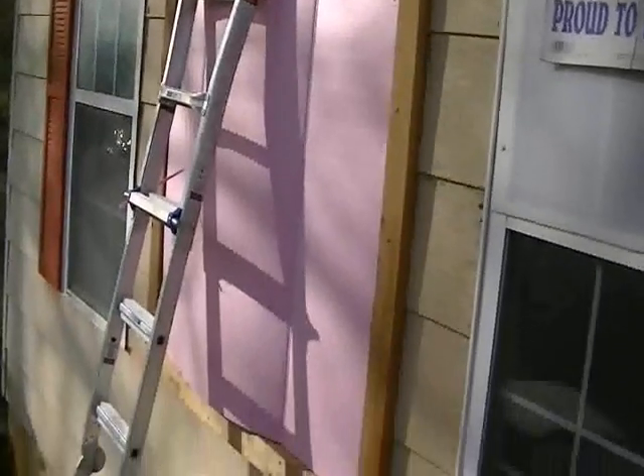Okay, I got the pink board up here now.